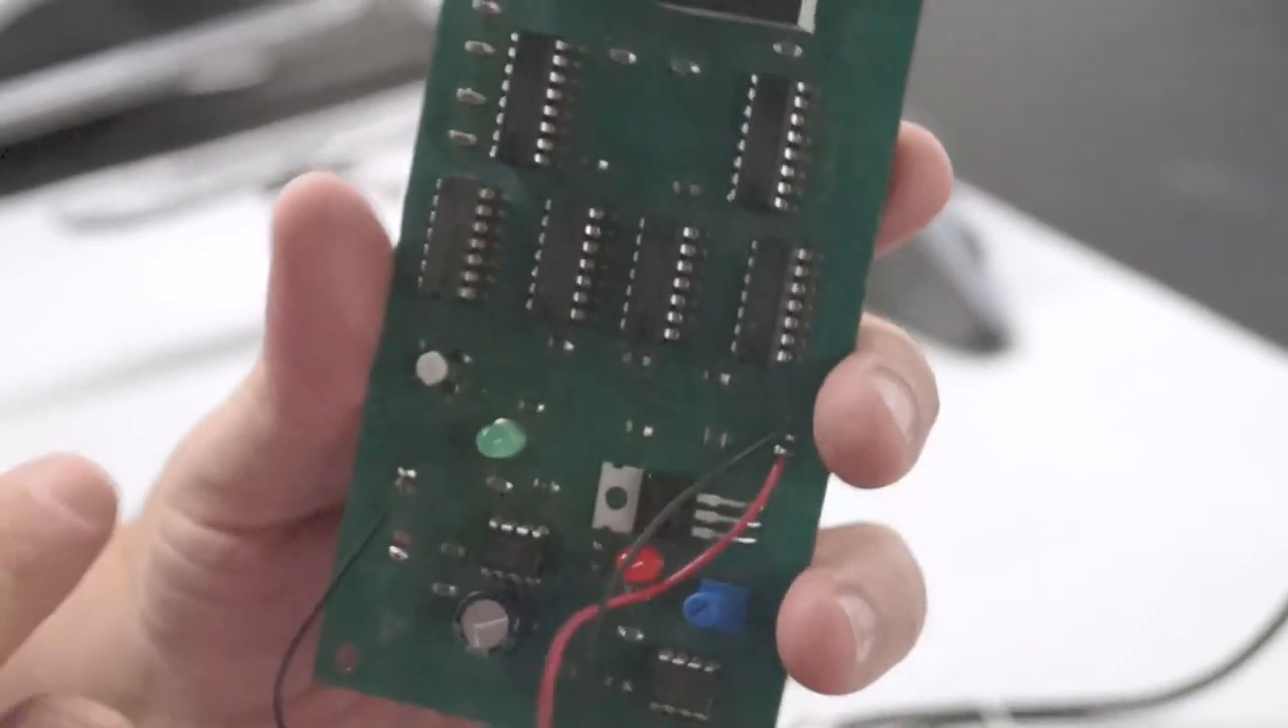Then I went, in this case, I applied sockets, then I applied all my integrated circuits into the board.